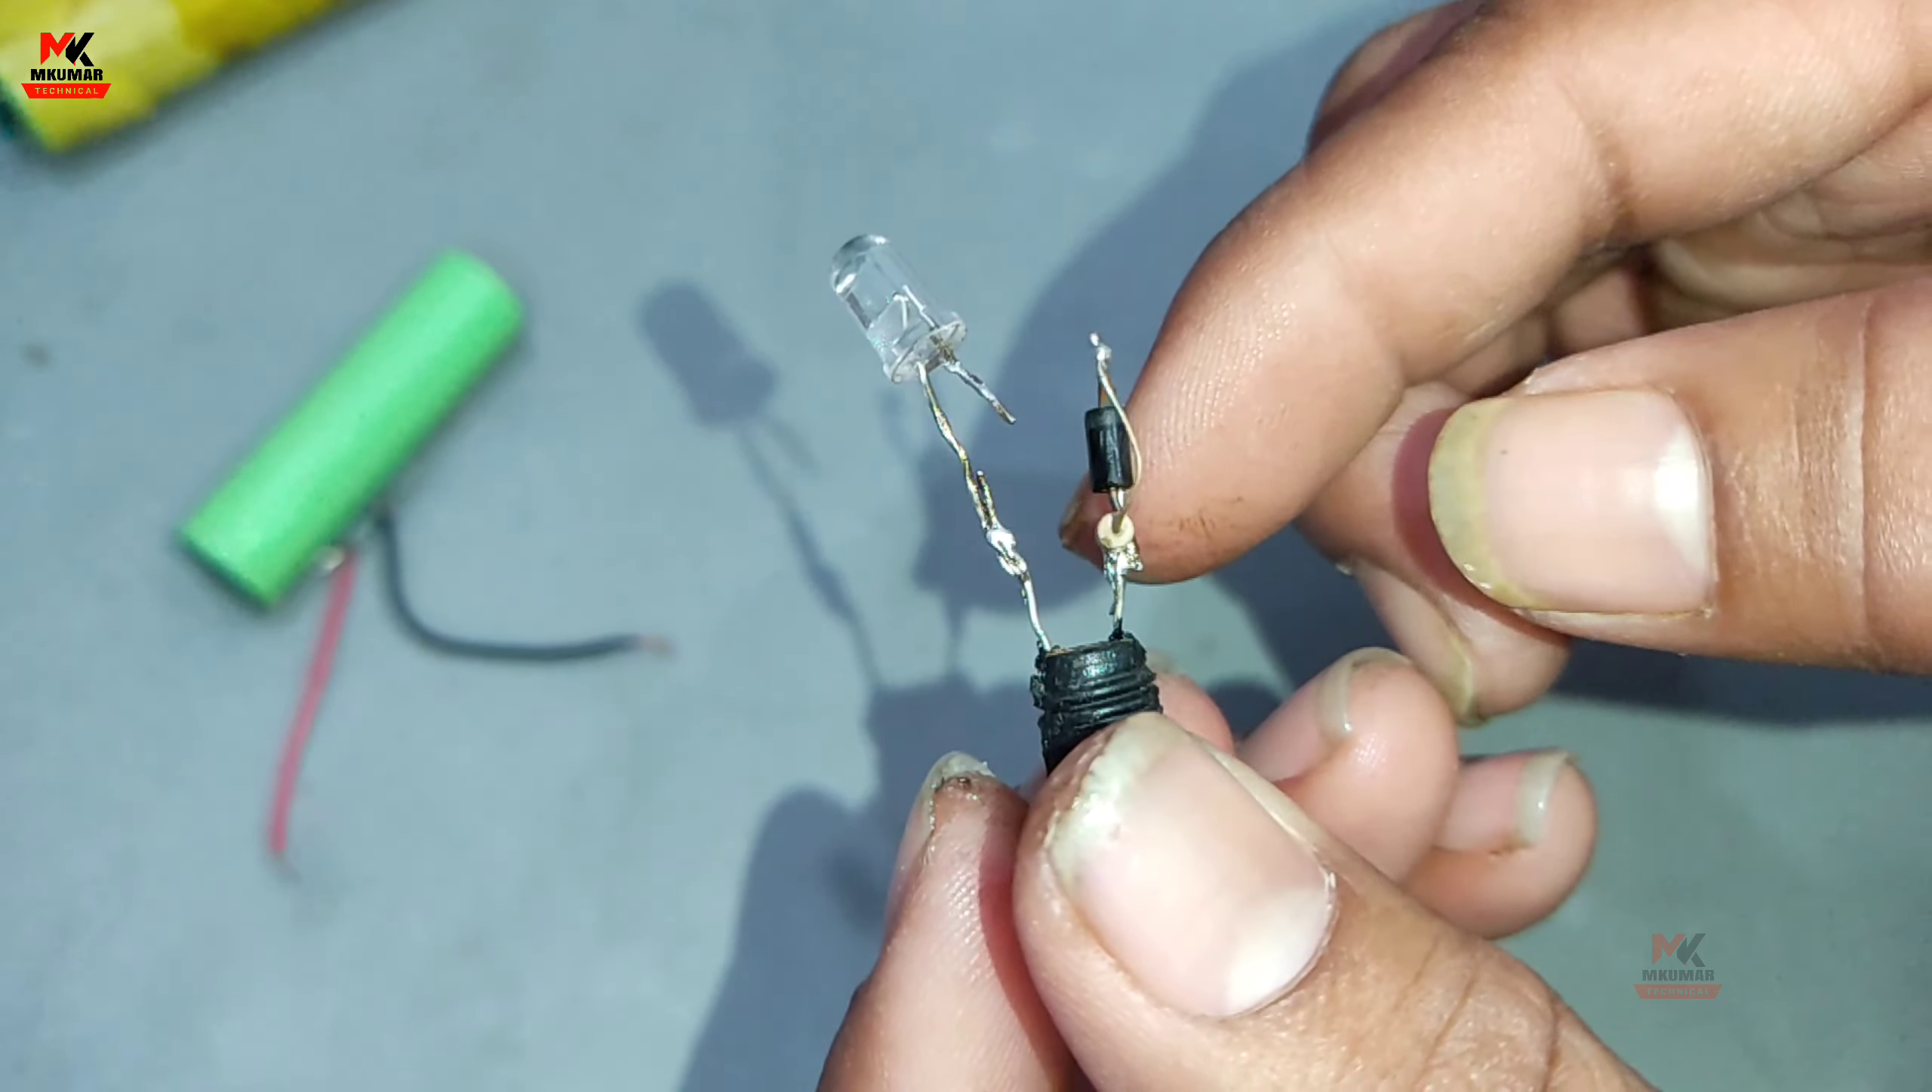तो हमने light को यहाँ पर connect कर दिया है।